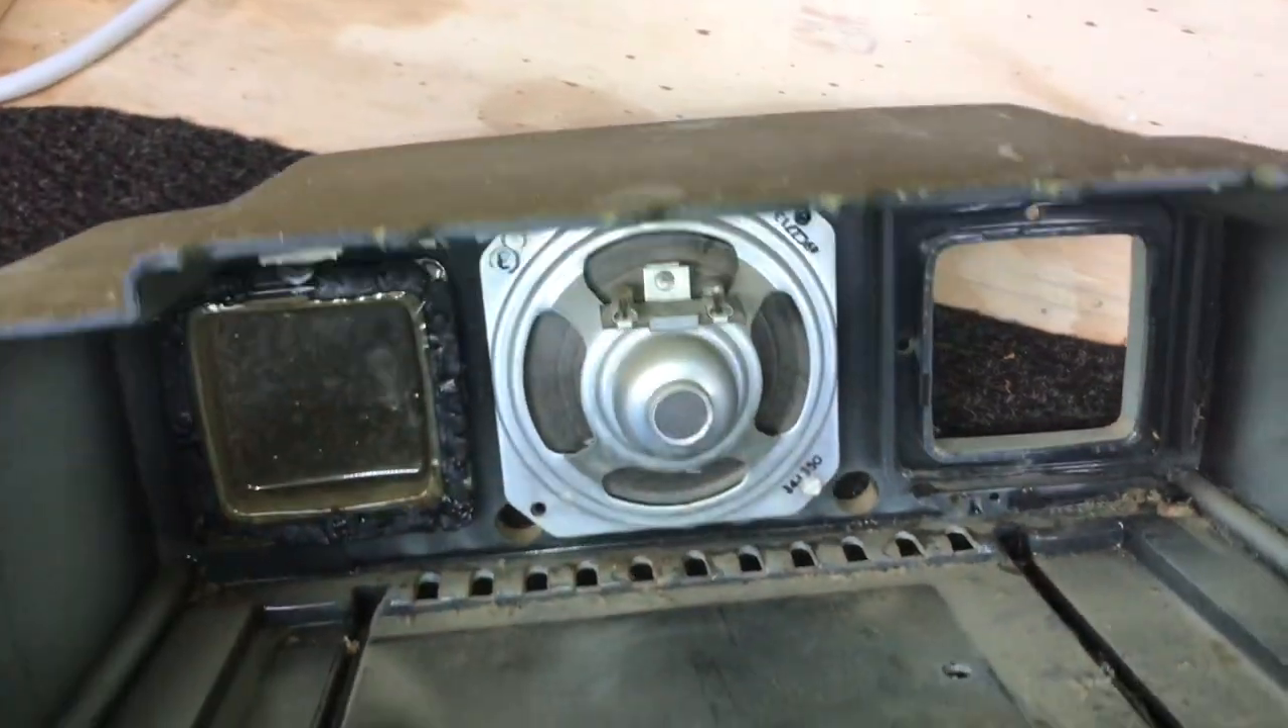Still need to take the speaker out before we start working on this cabinet.